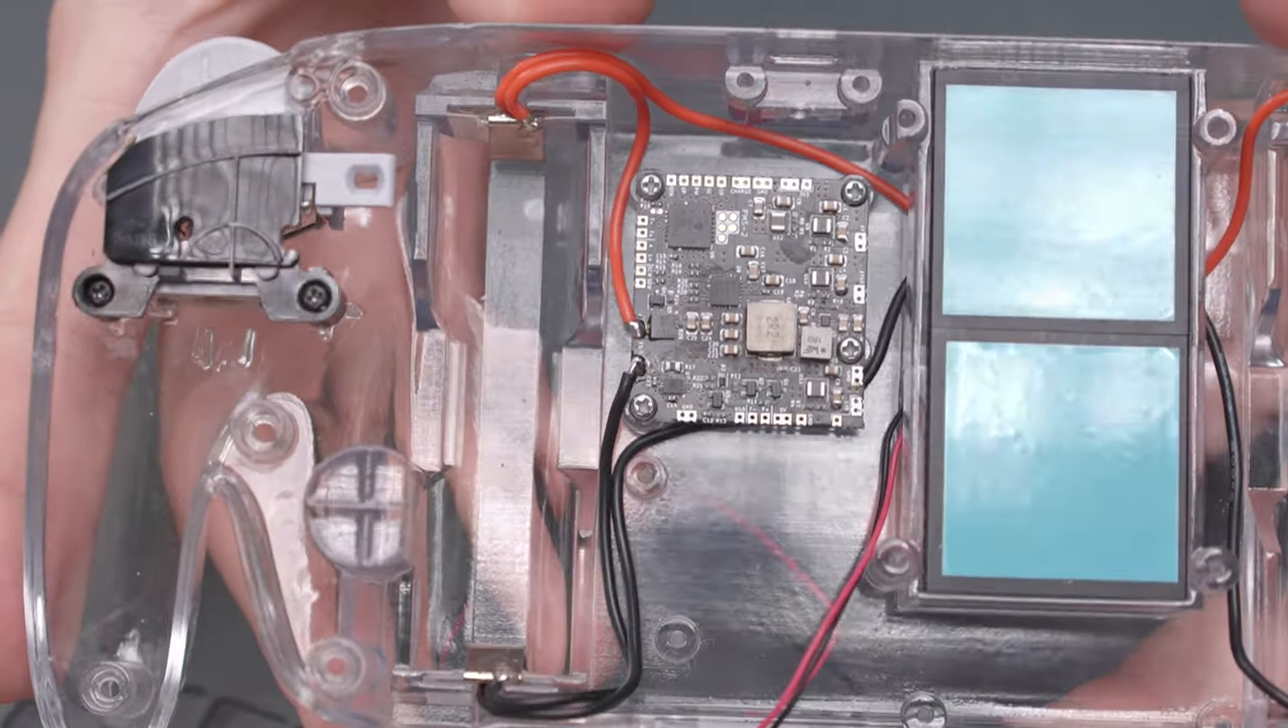Here's what my Ashida looks like after soldering those battery wires.